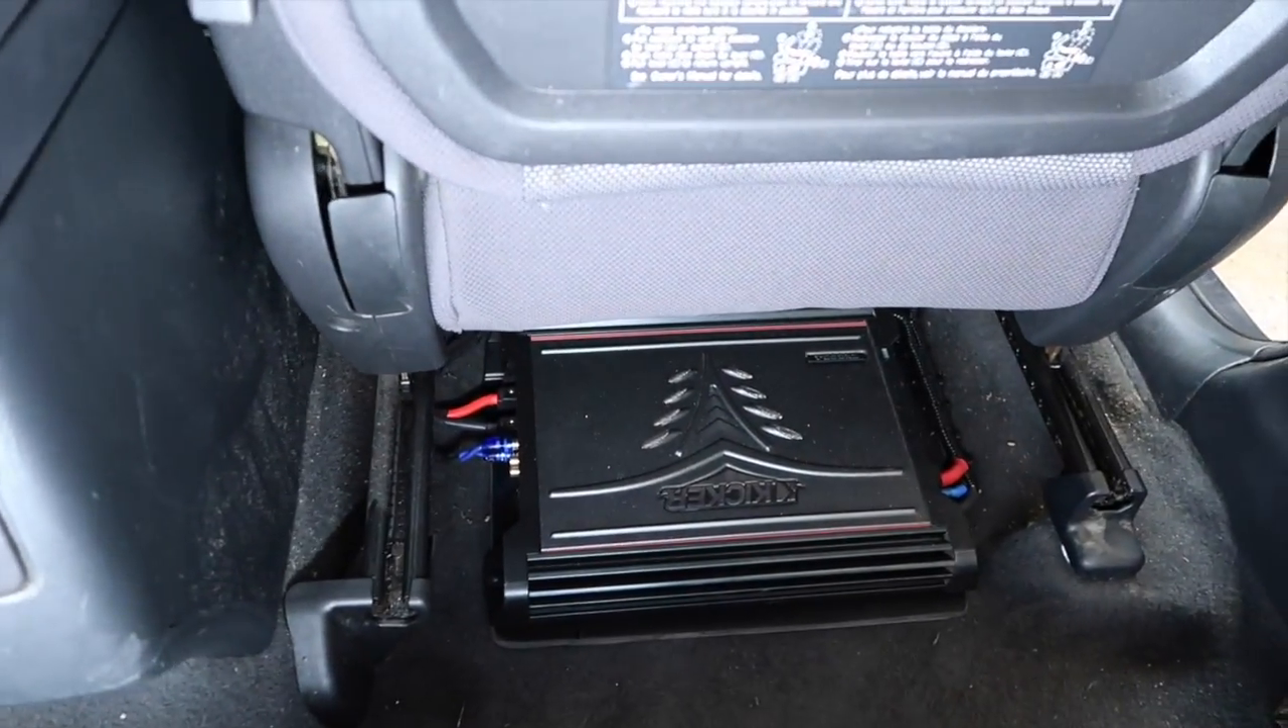And we got the kicker up underneath the passenger seat.